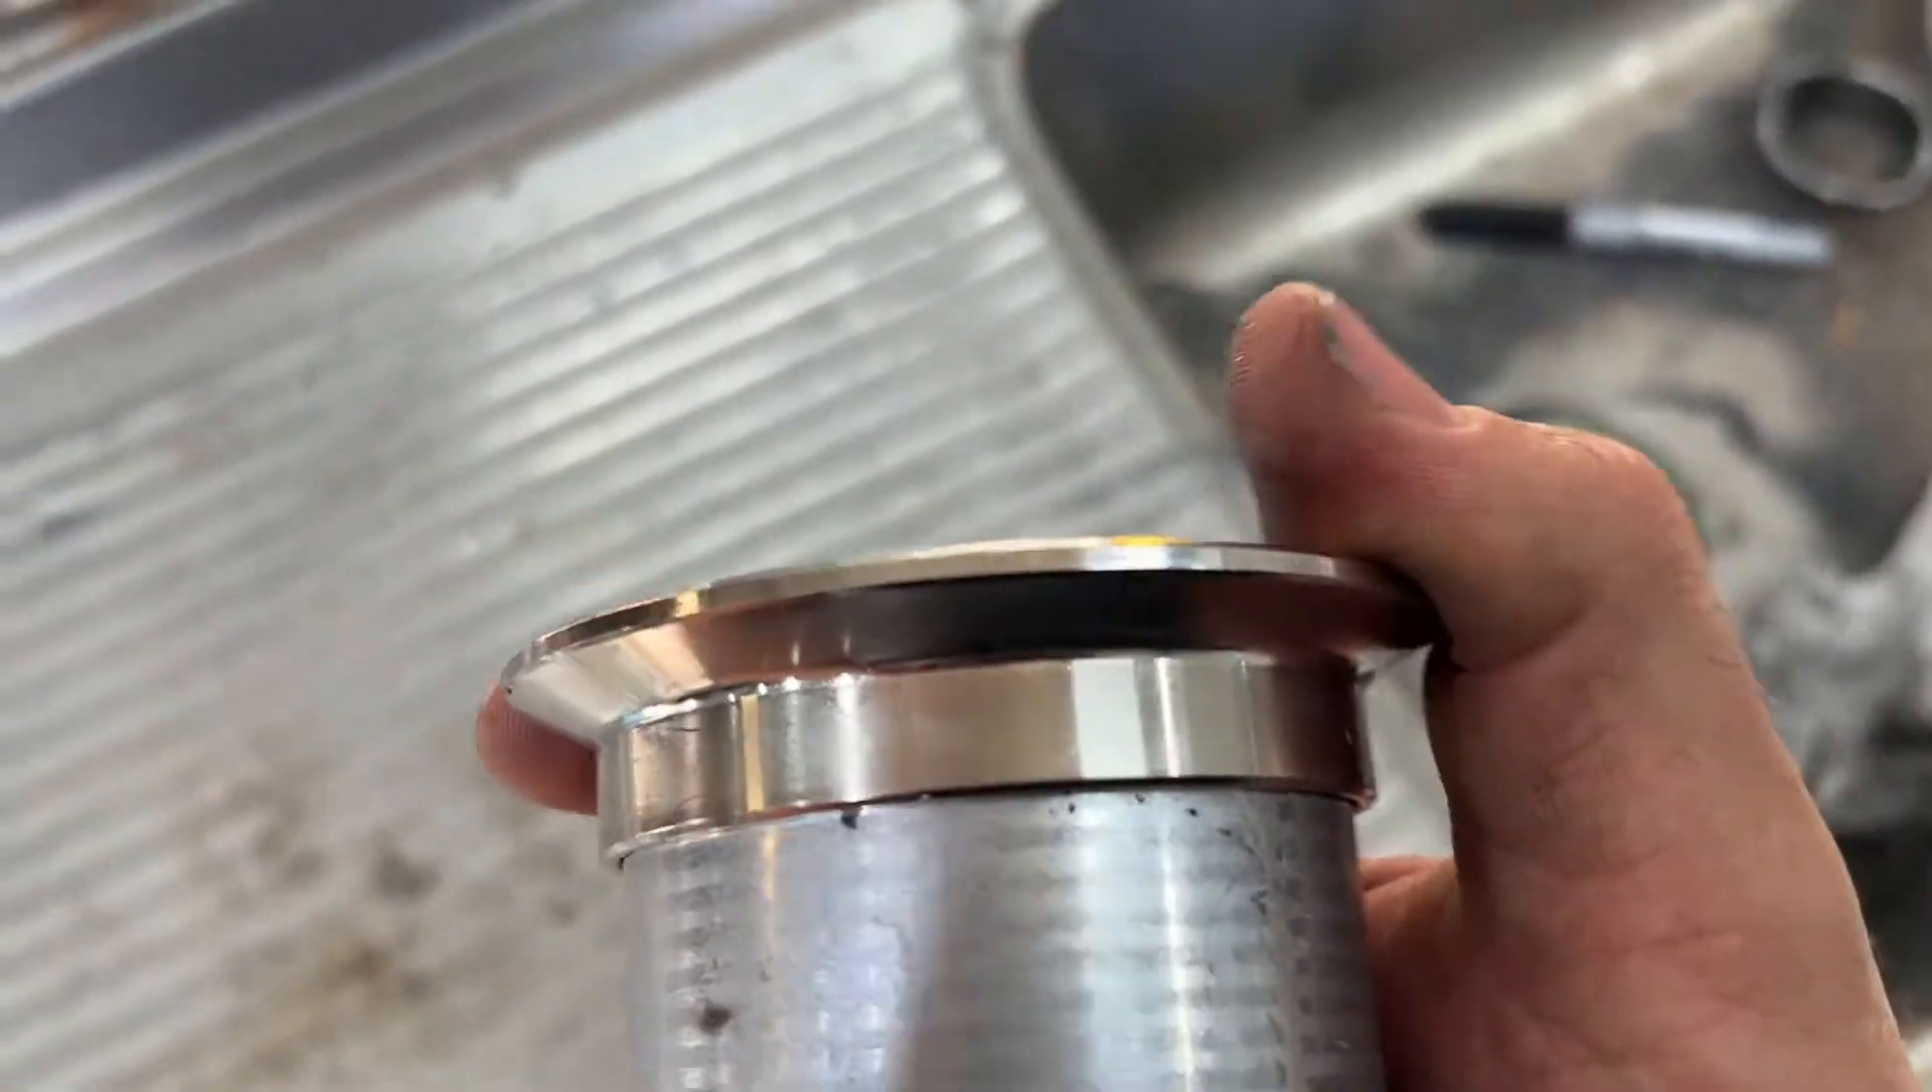As you can see the v -band fits very nicely onto the two and a half inch exhaust pipe.